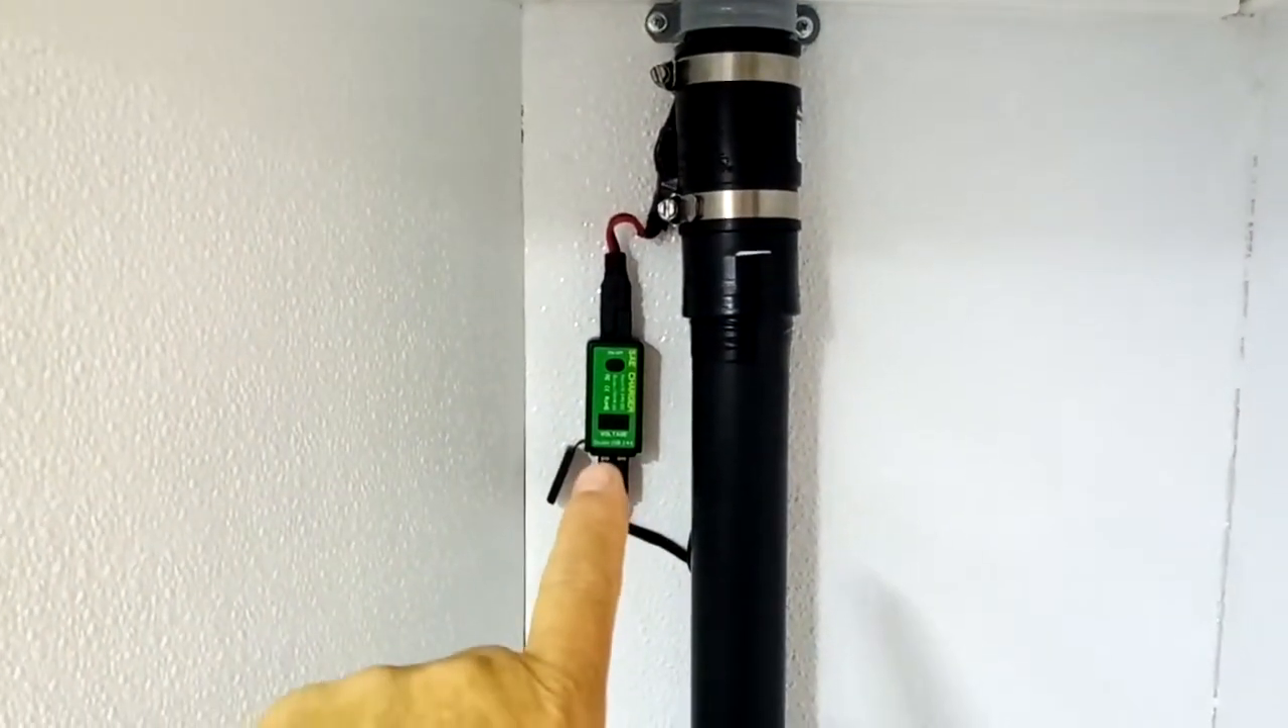But see how I got the little charger mounted to the side over here.